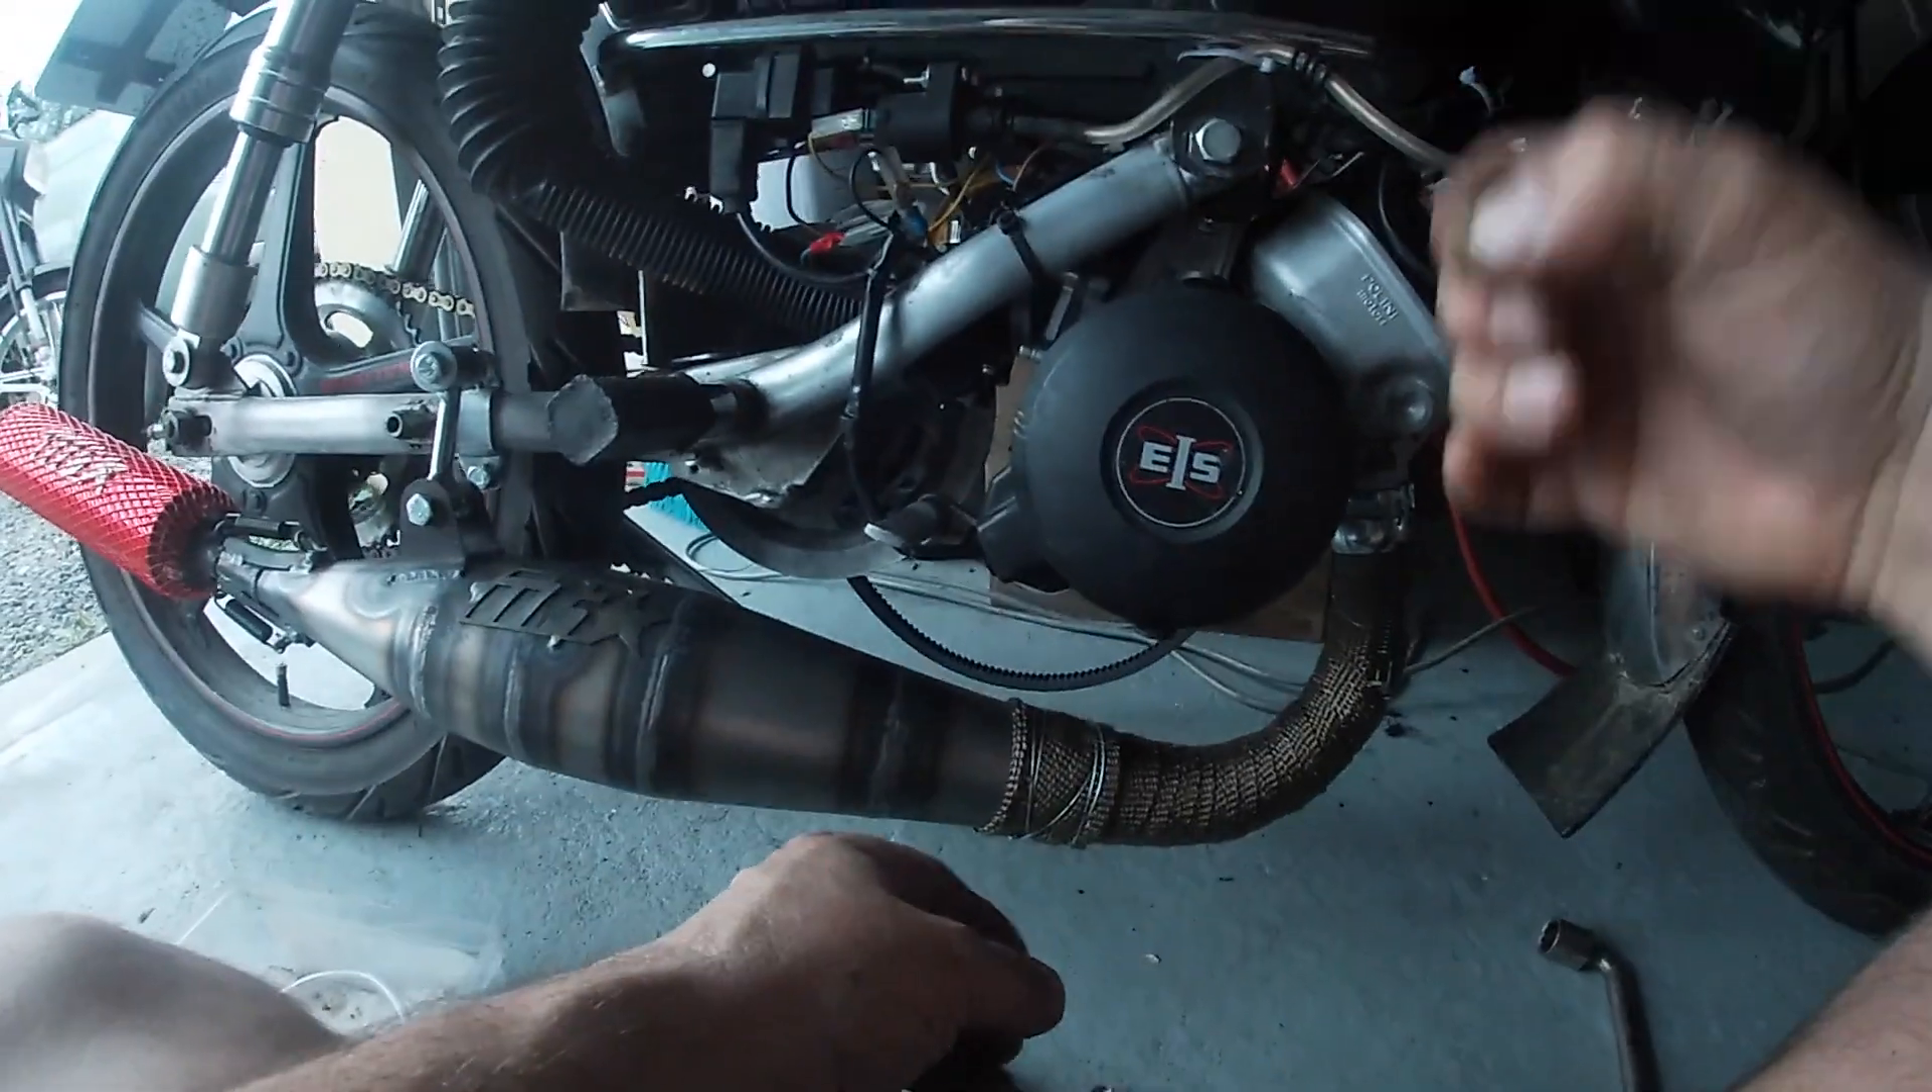Bon, comme tu le vois, ça y est, le pot est en place.